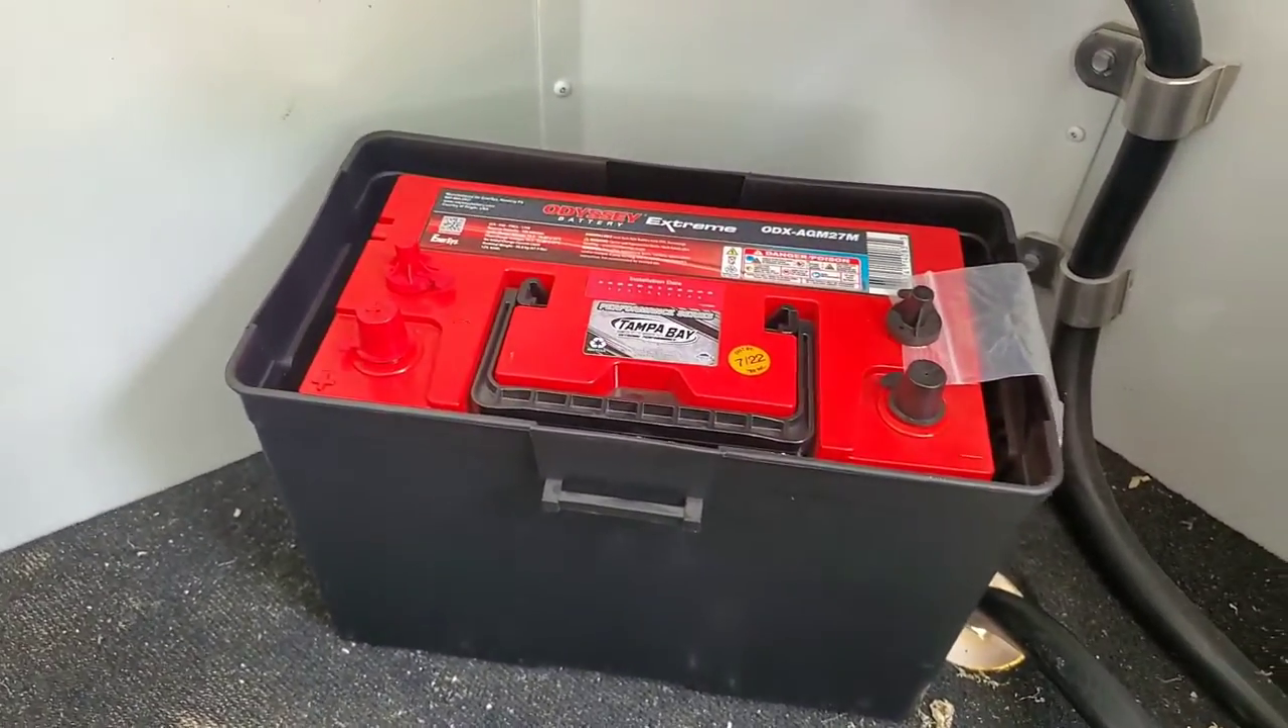So our battery box is mounted to the floor. Batteries in the box.